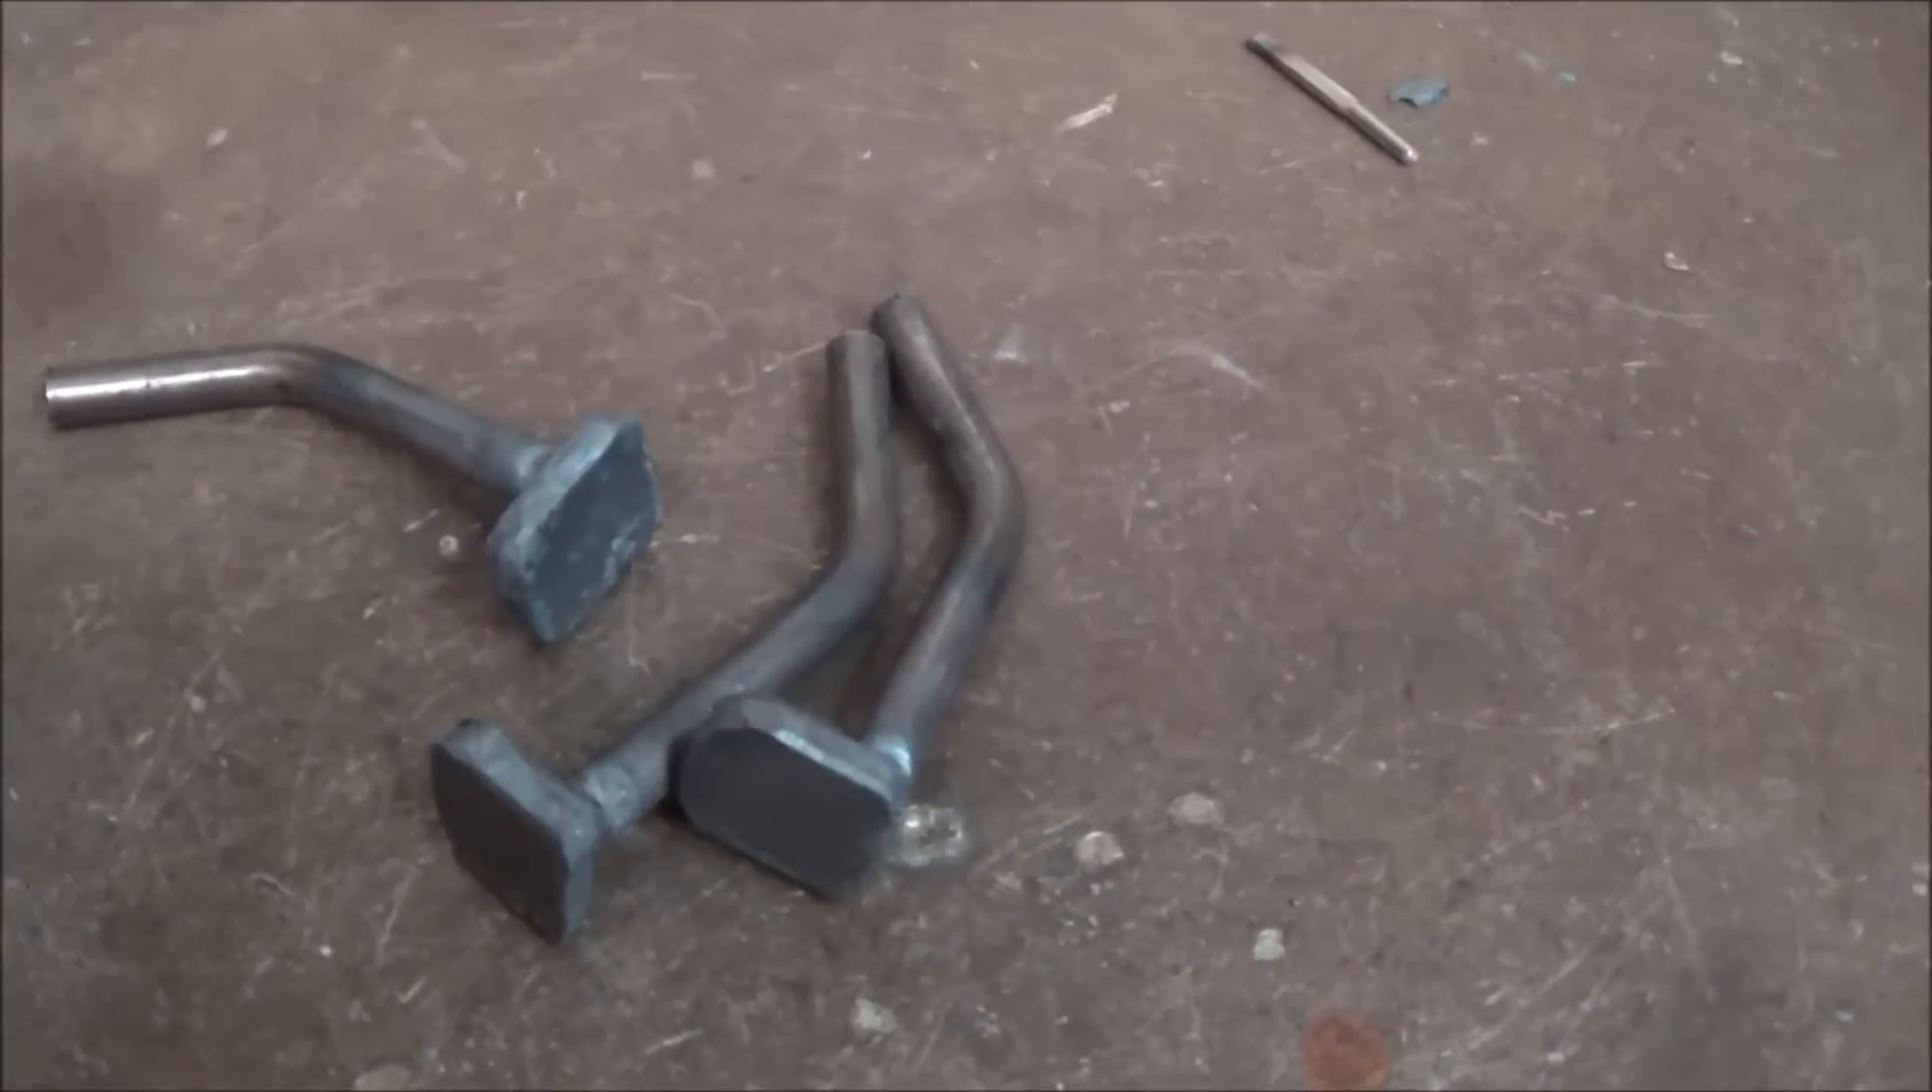And I've started welding up the legs as well.